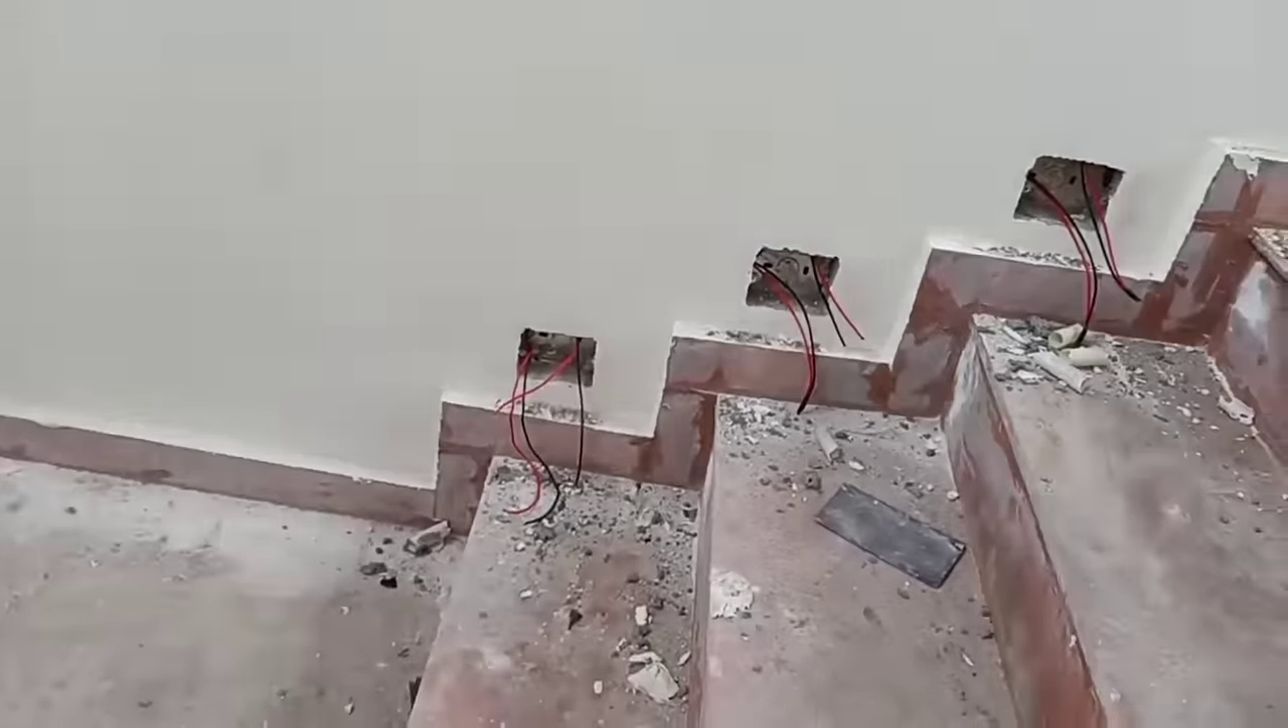सभी box में हमने wire को डाल दिया है यानि wire की wiring हमने कर दिया है।